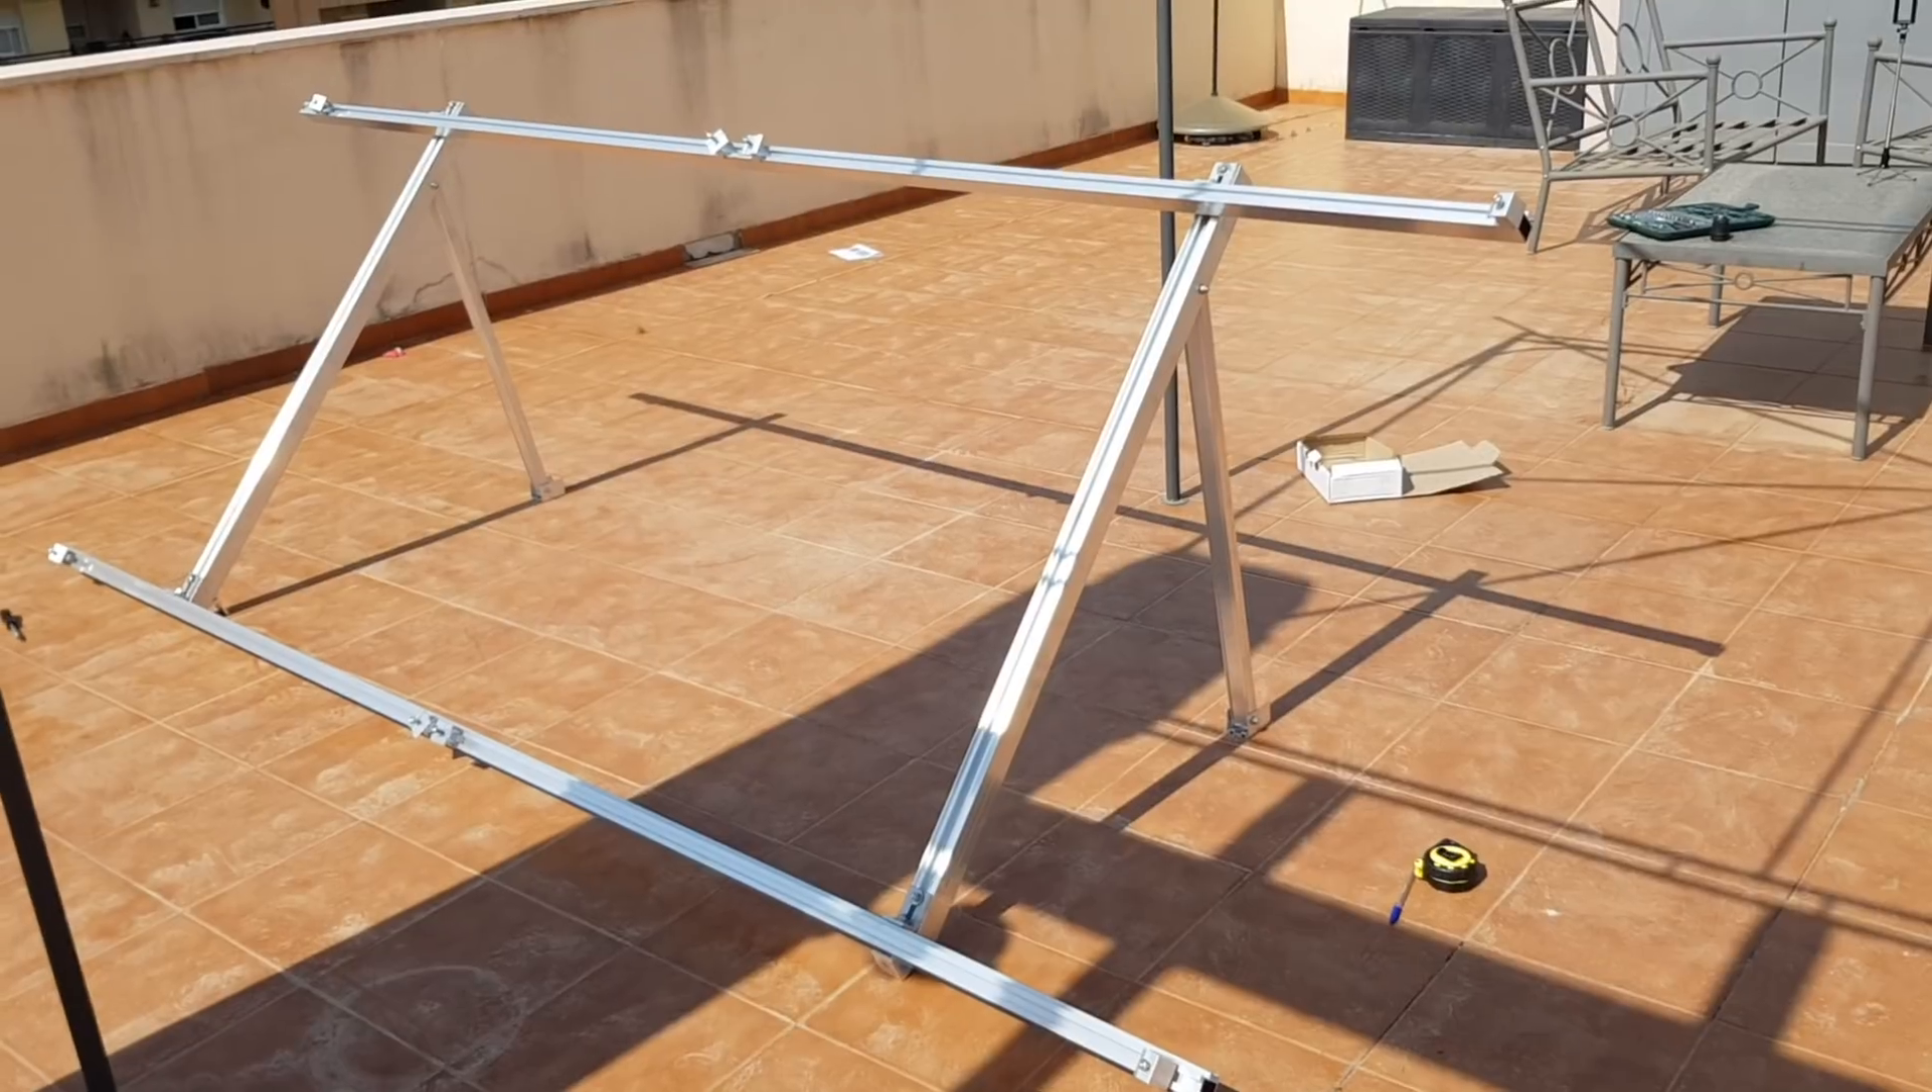Me ha costado apenas 10-15 minutos montar la estructura ya está montada.